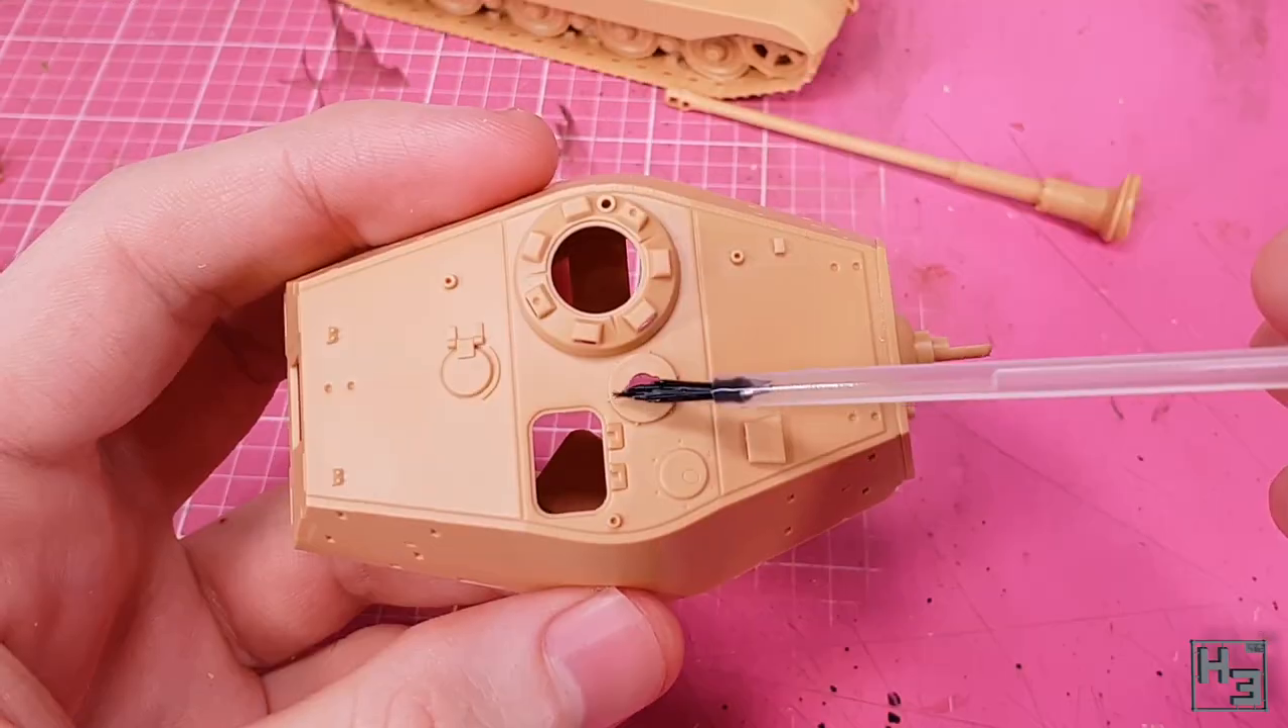The turret might be mostly together, but there's a bunch of detail to add to it still.